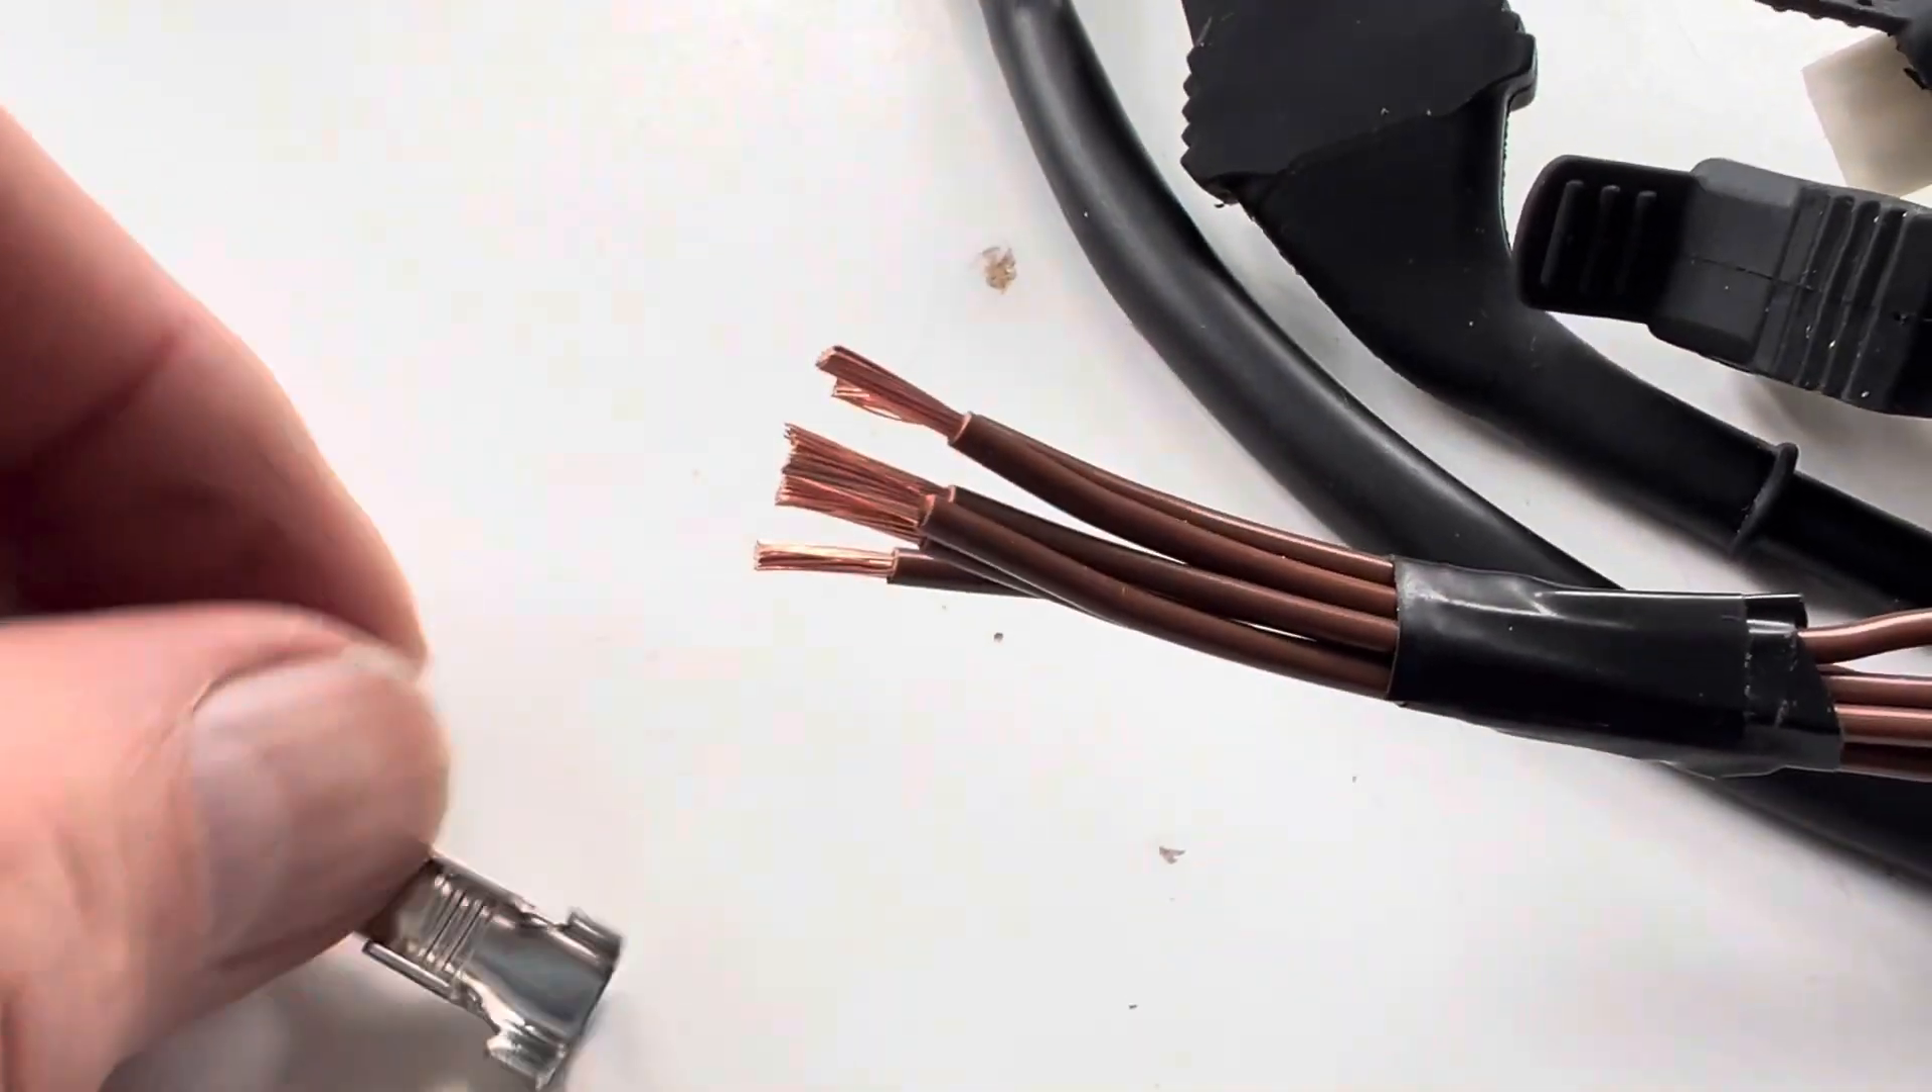The last thing we have to do is add on the earth terminal here and what i've done is i've just temporarily taped all the wires together so they can't move.